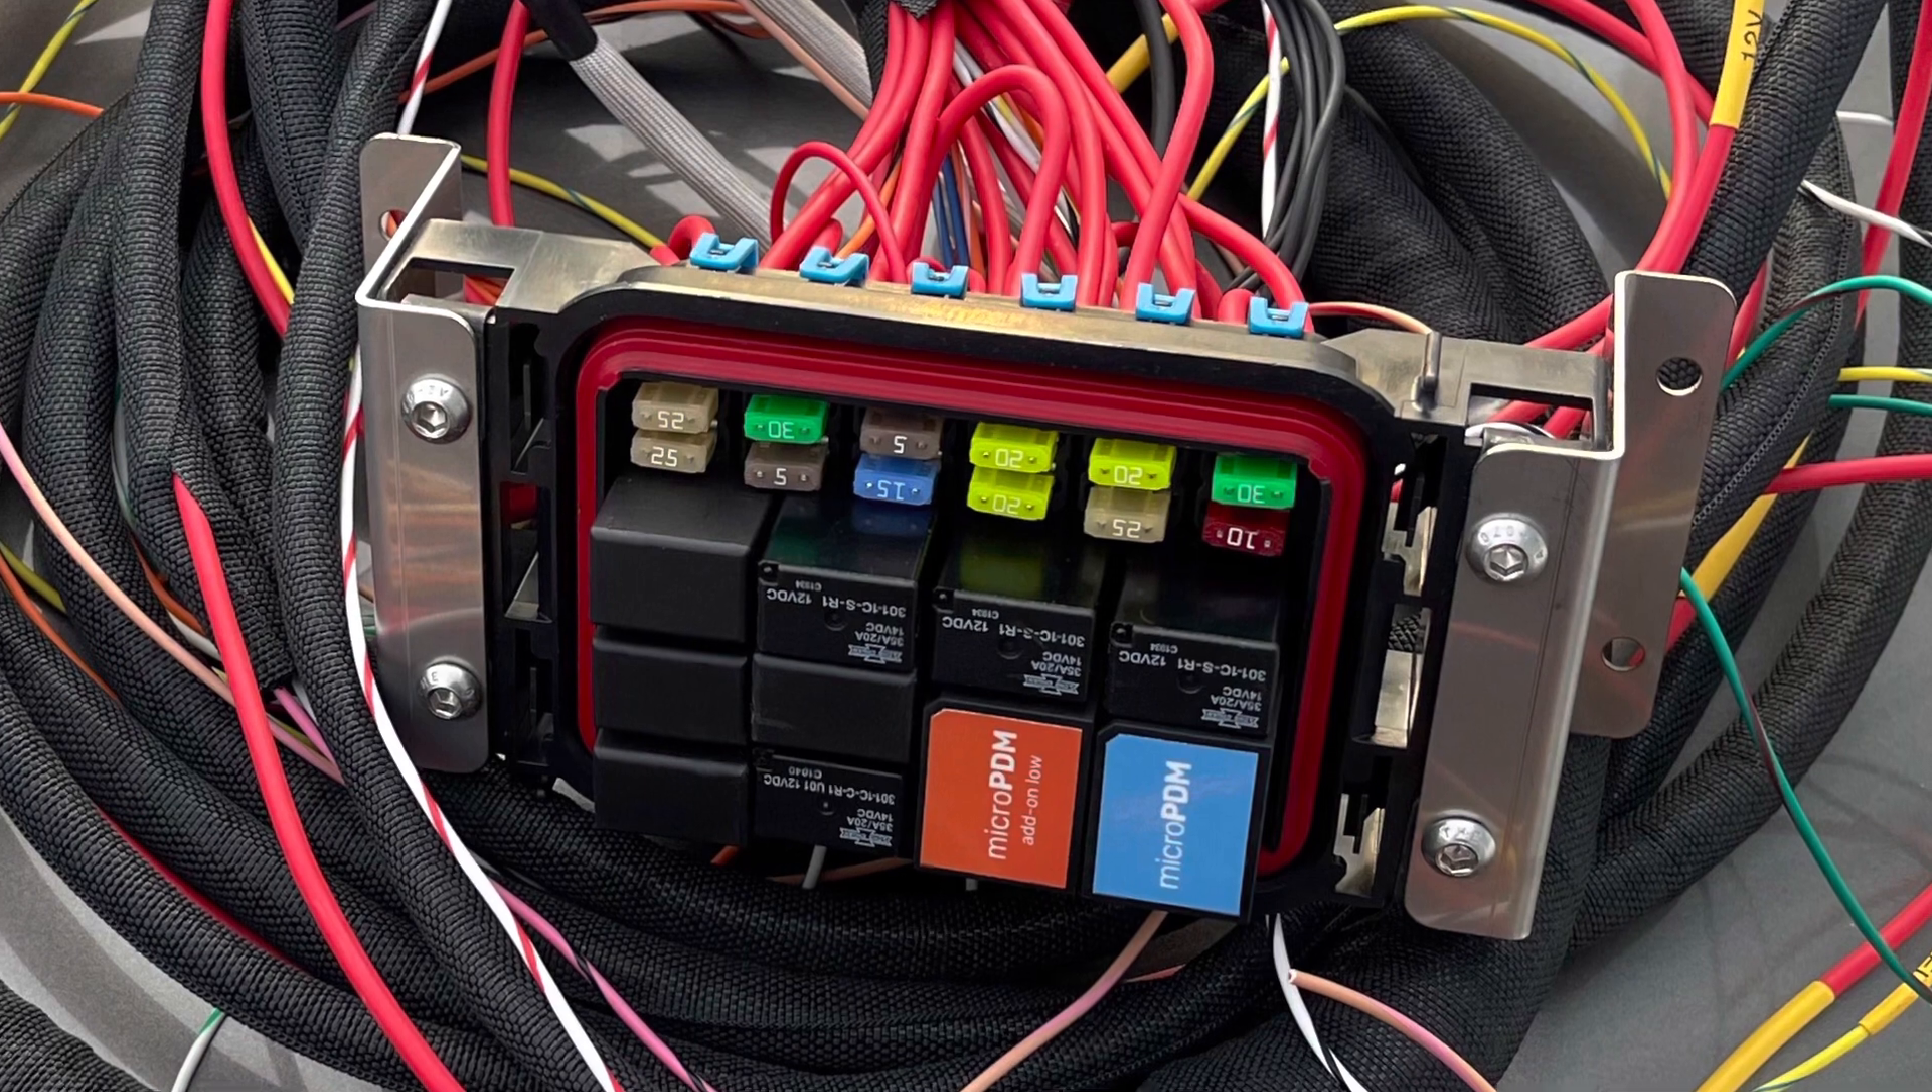And this is the fuse box all completed with all the brand new wires and all loomed out and ready to install.